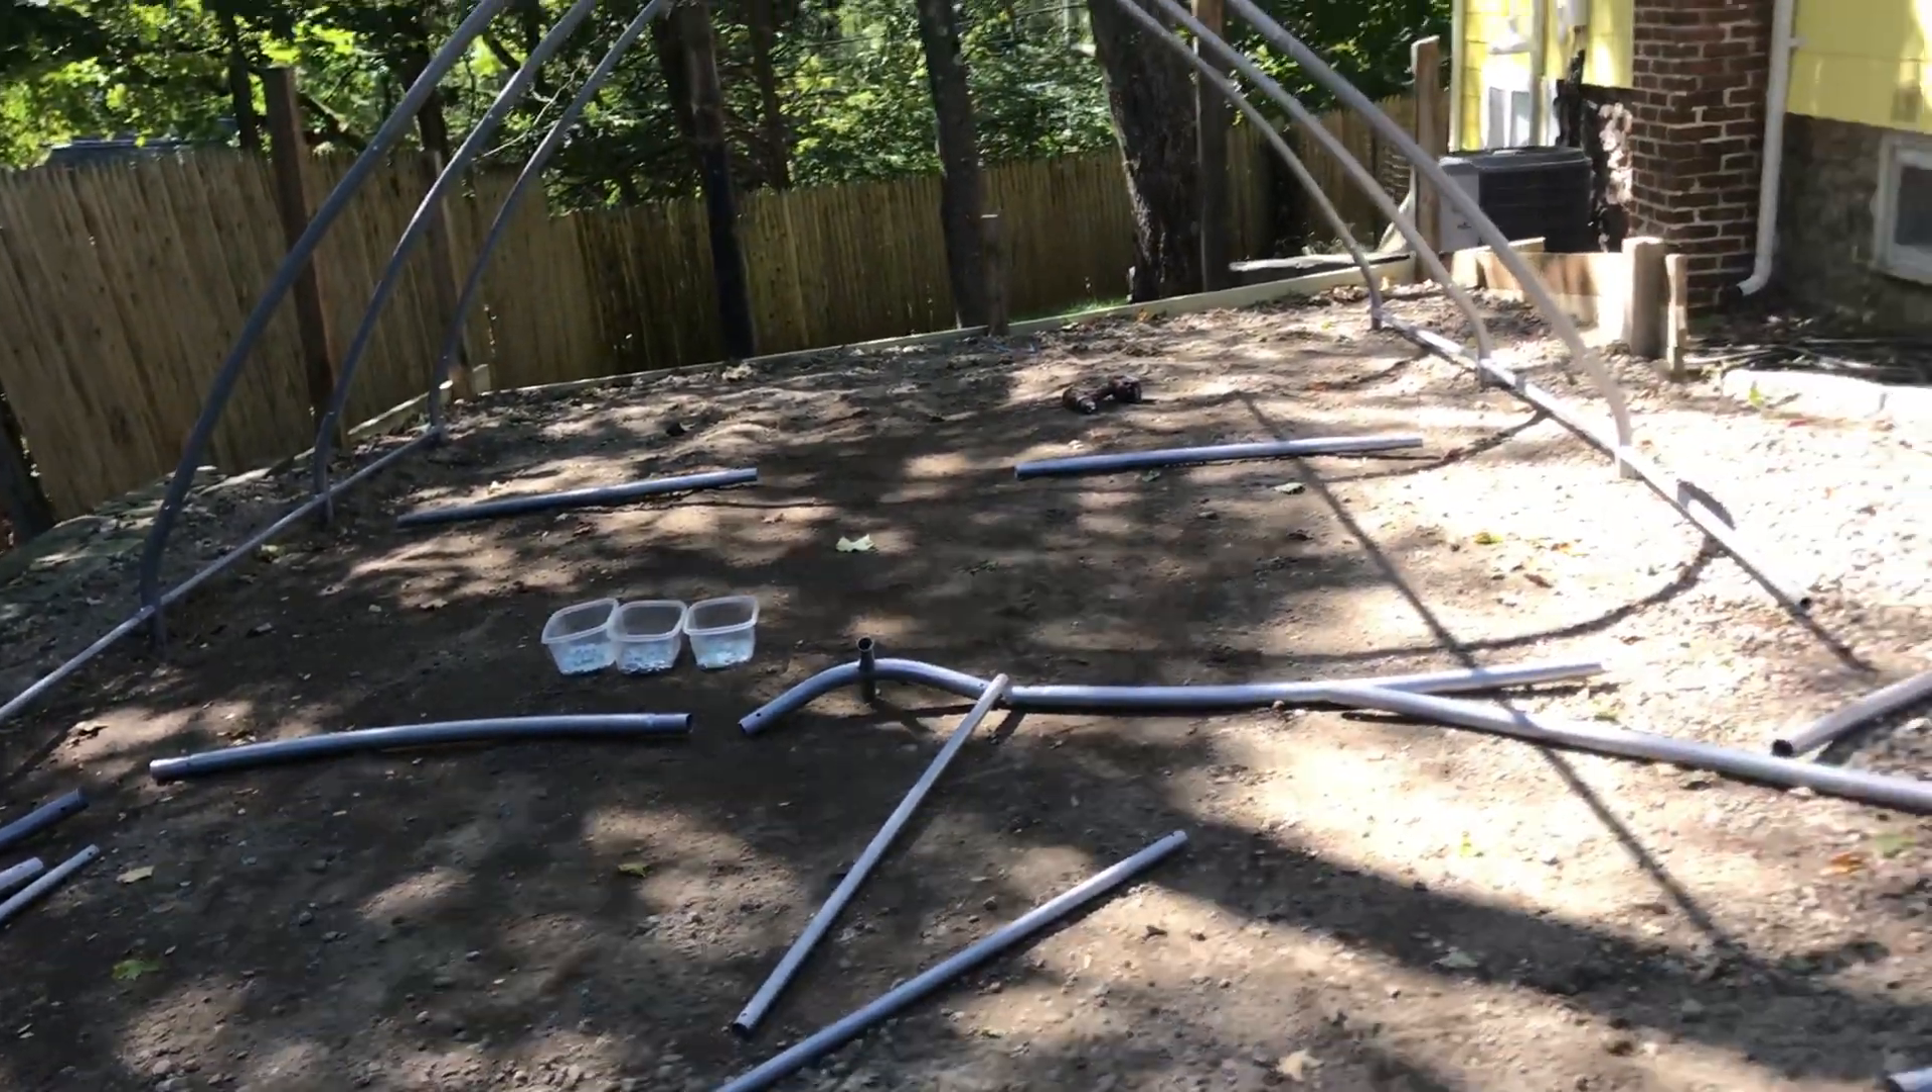Just think we don't even have the sides on this thing yet.